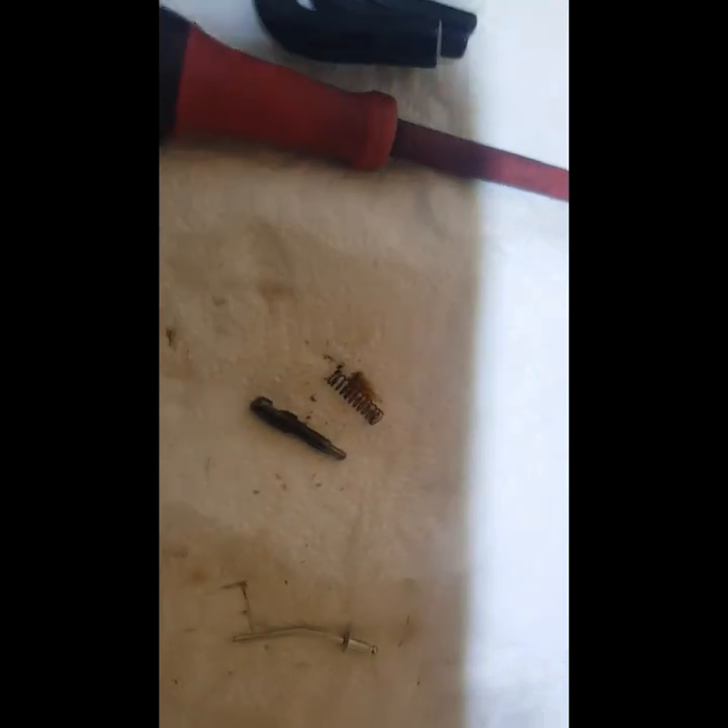Well, I finally got the pin and the spring out.